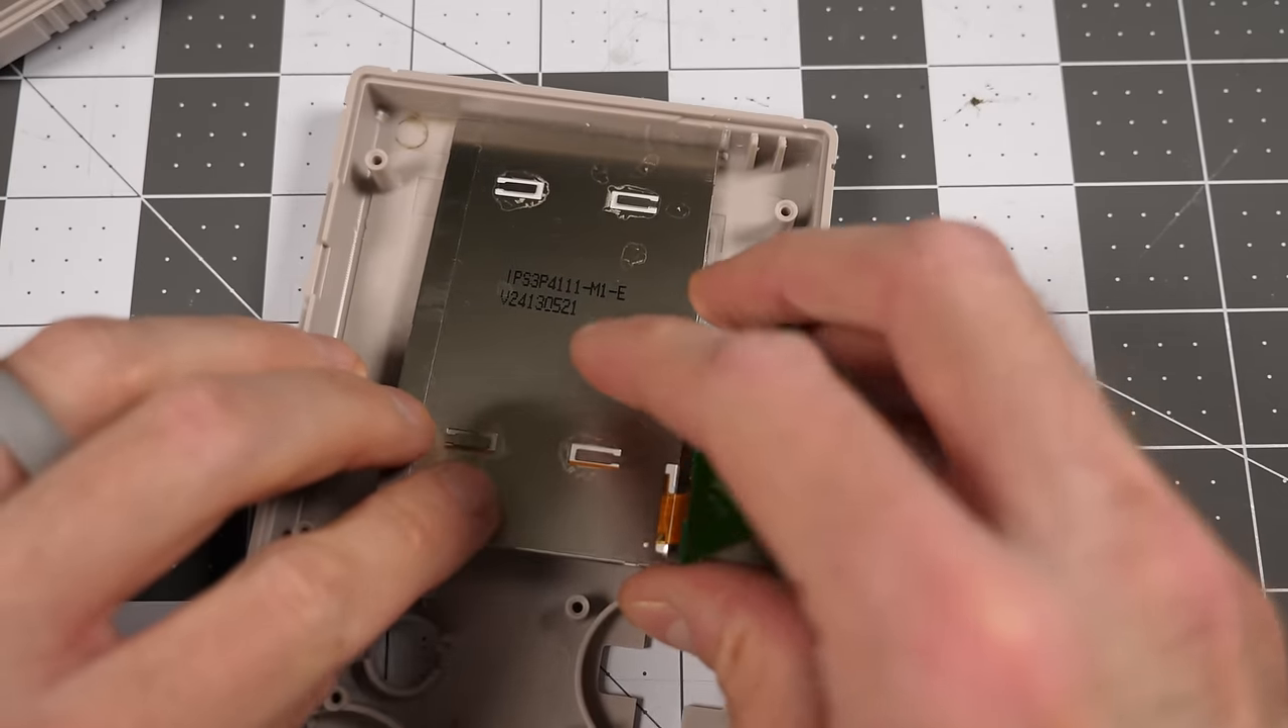I peeled the backer off the tape and positioned the screen in the front housing.